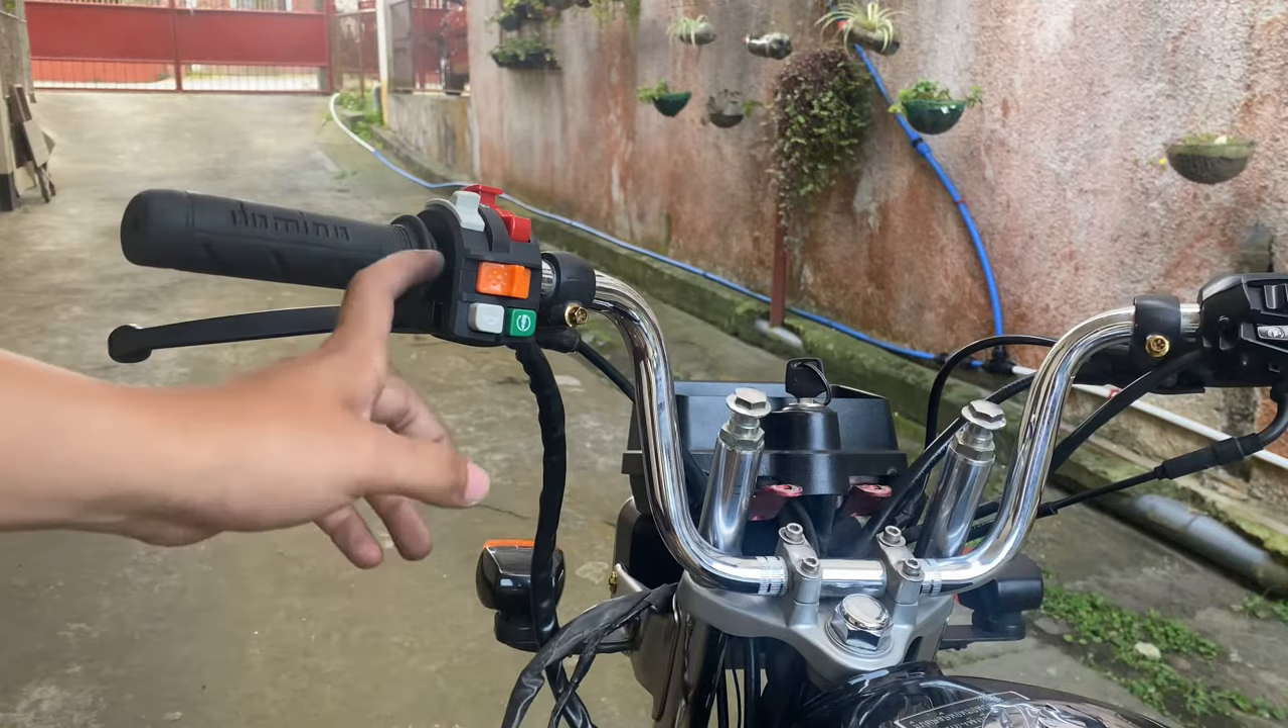Tapos, kinabit na natin itong honeywell switch.